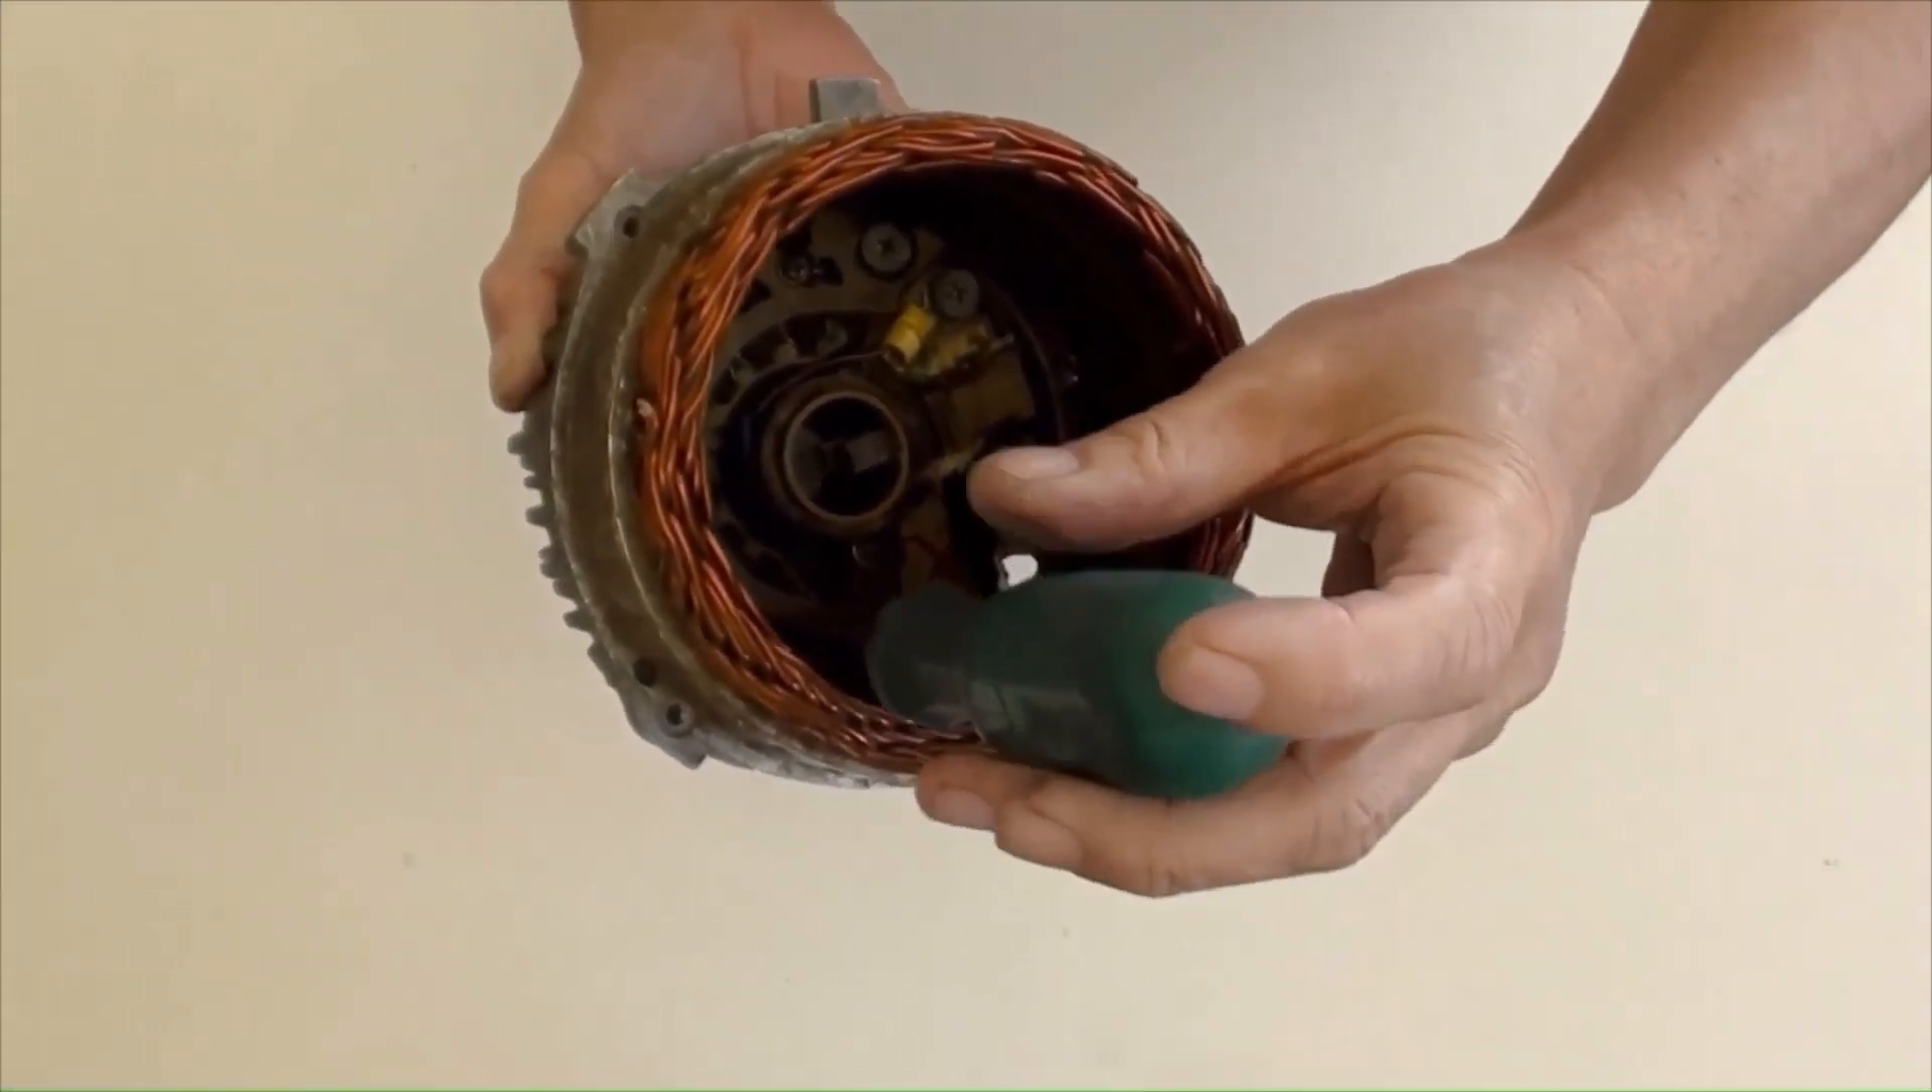The stator has been put in its position.